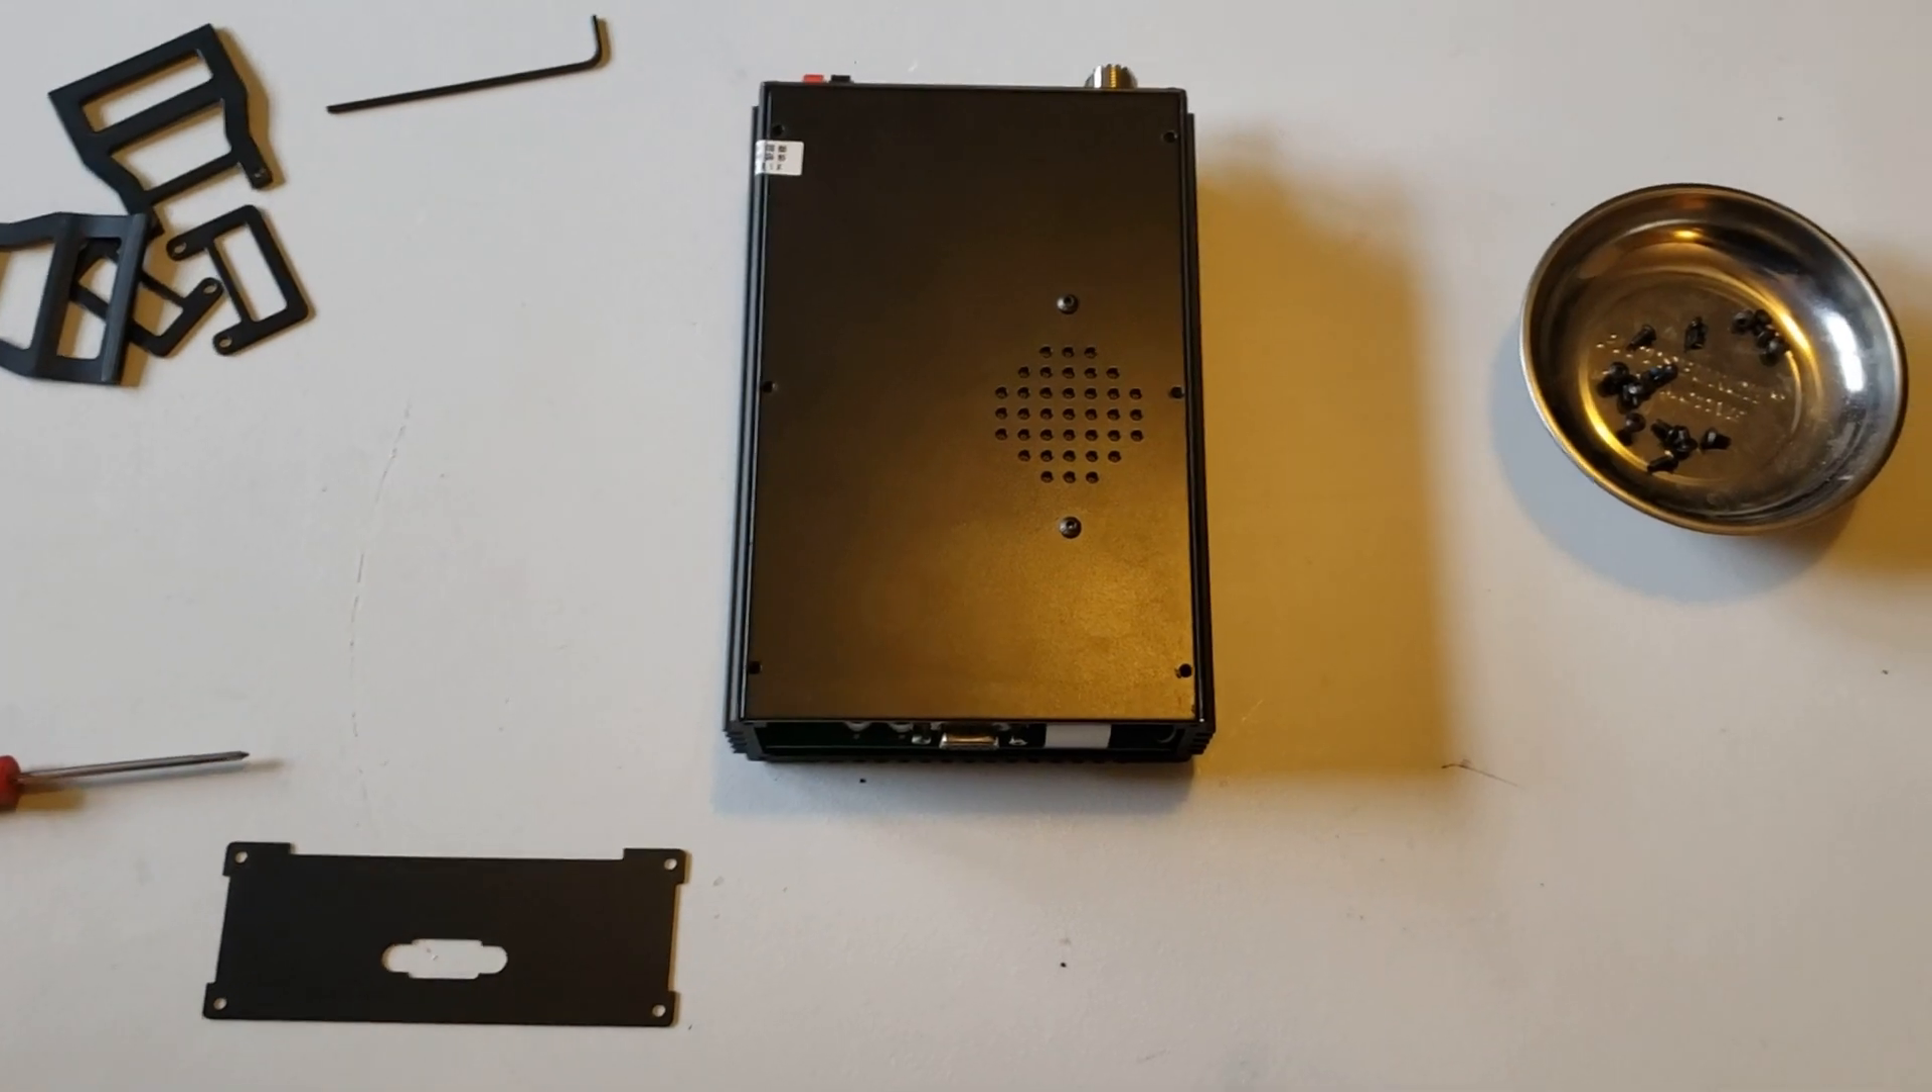With all screws in the pot now we're at the point where we can start taking the top of the G90 off.